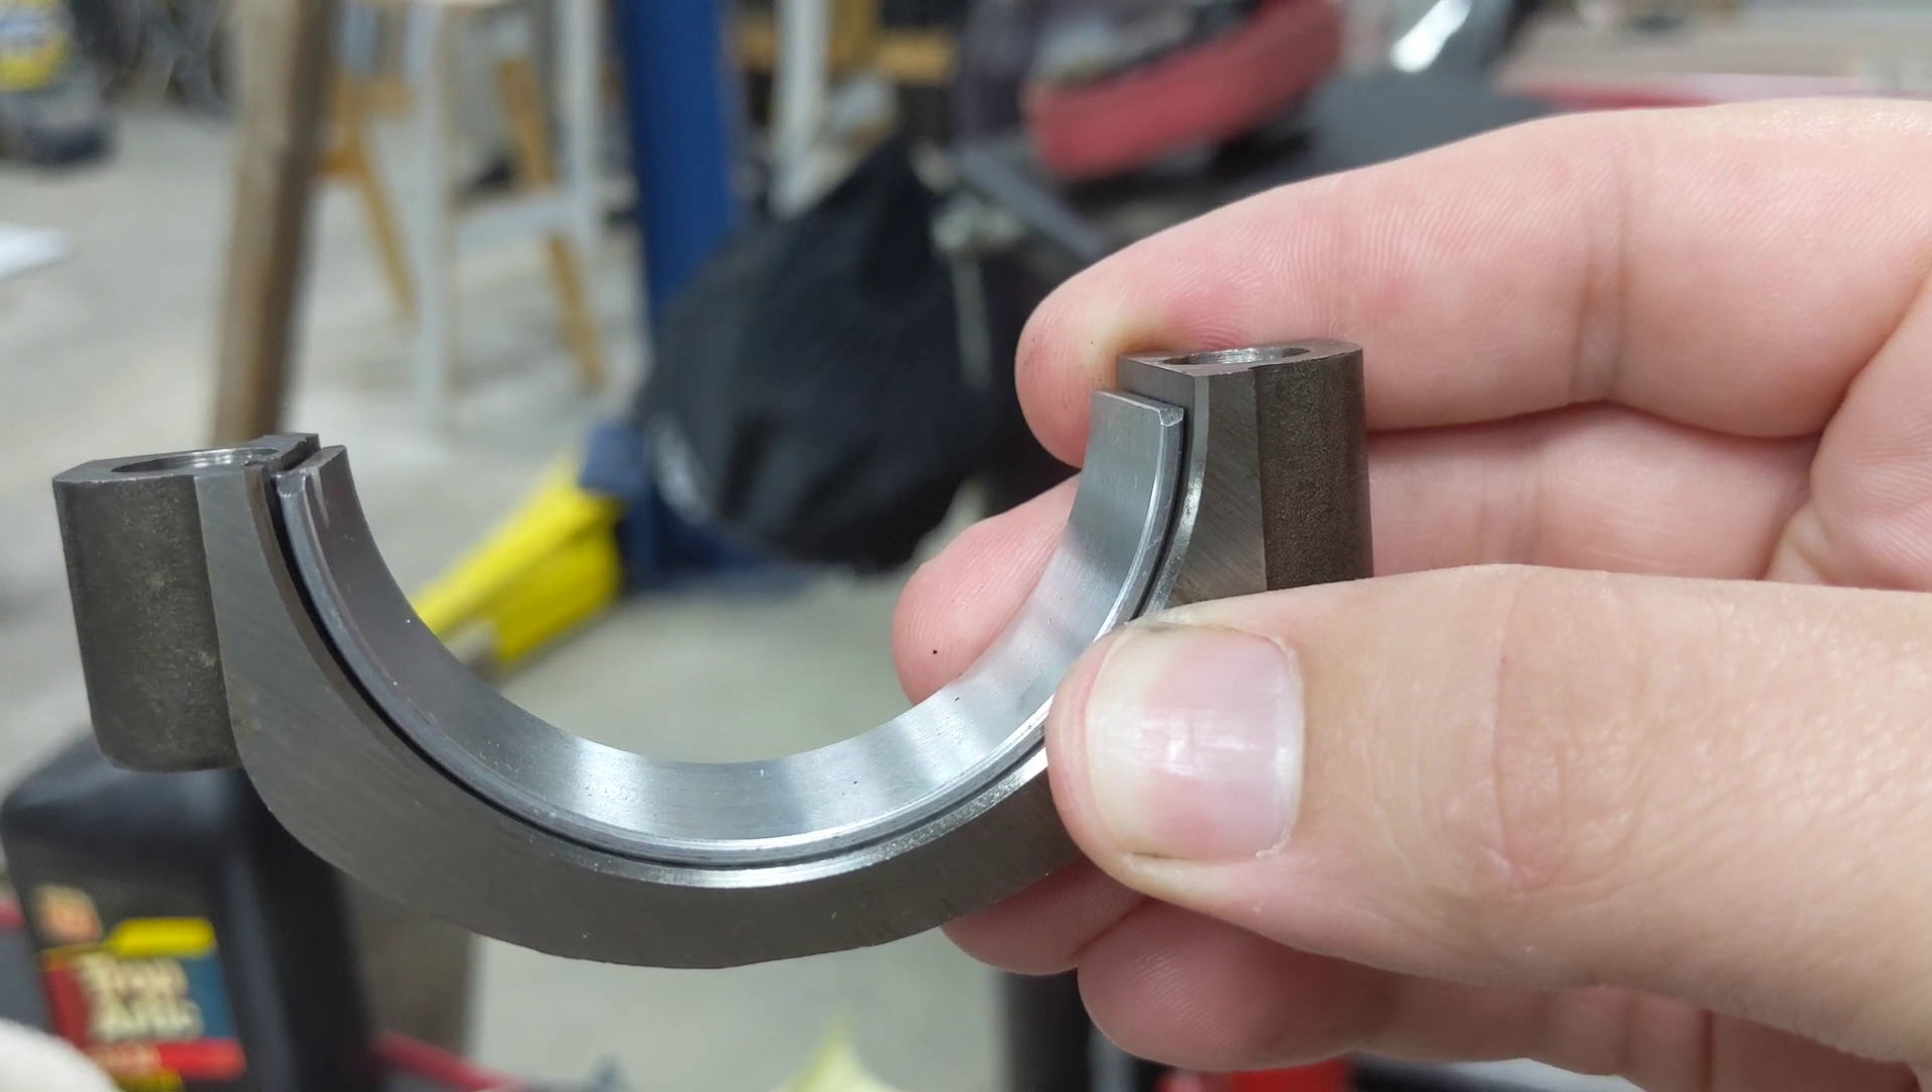This tang is supposed to fit, like, right perfectly in there, and then also, if you look at it from the side here, you know, it doesn't fill the whole shell, or the whole cap.